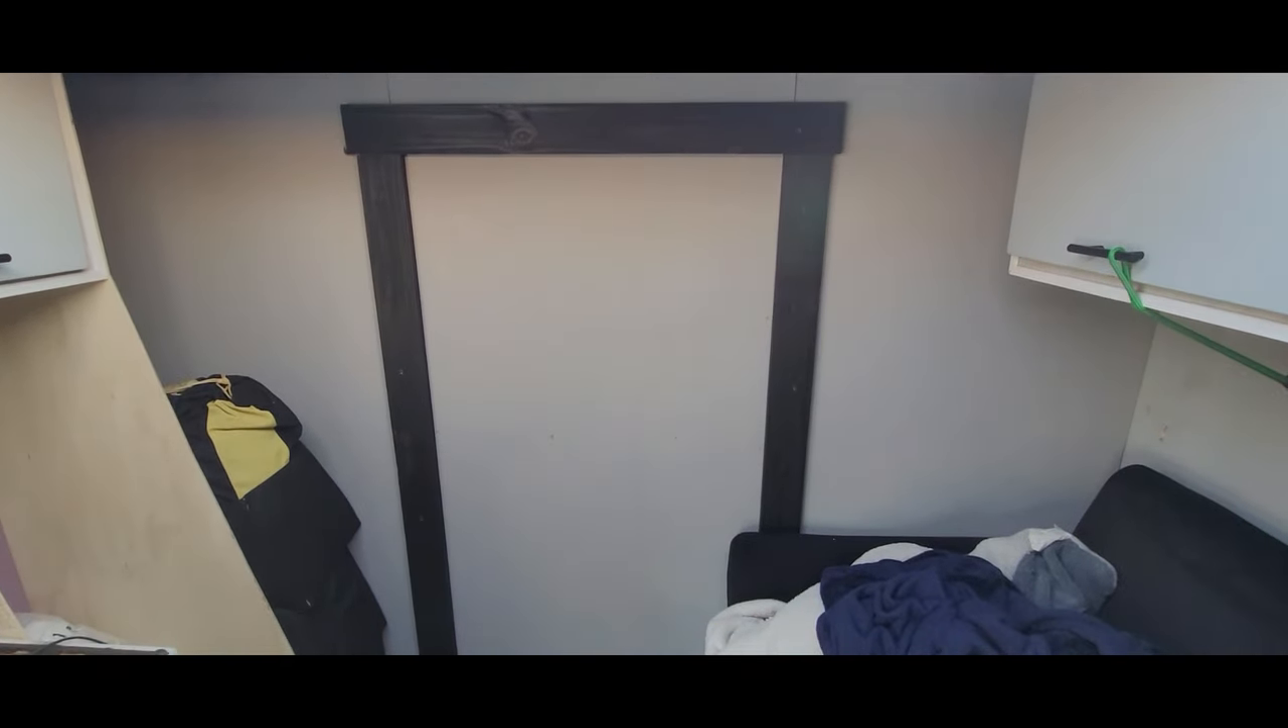And finally, I installed the one by four trim around the door.